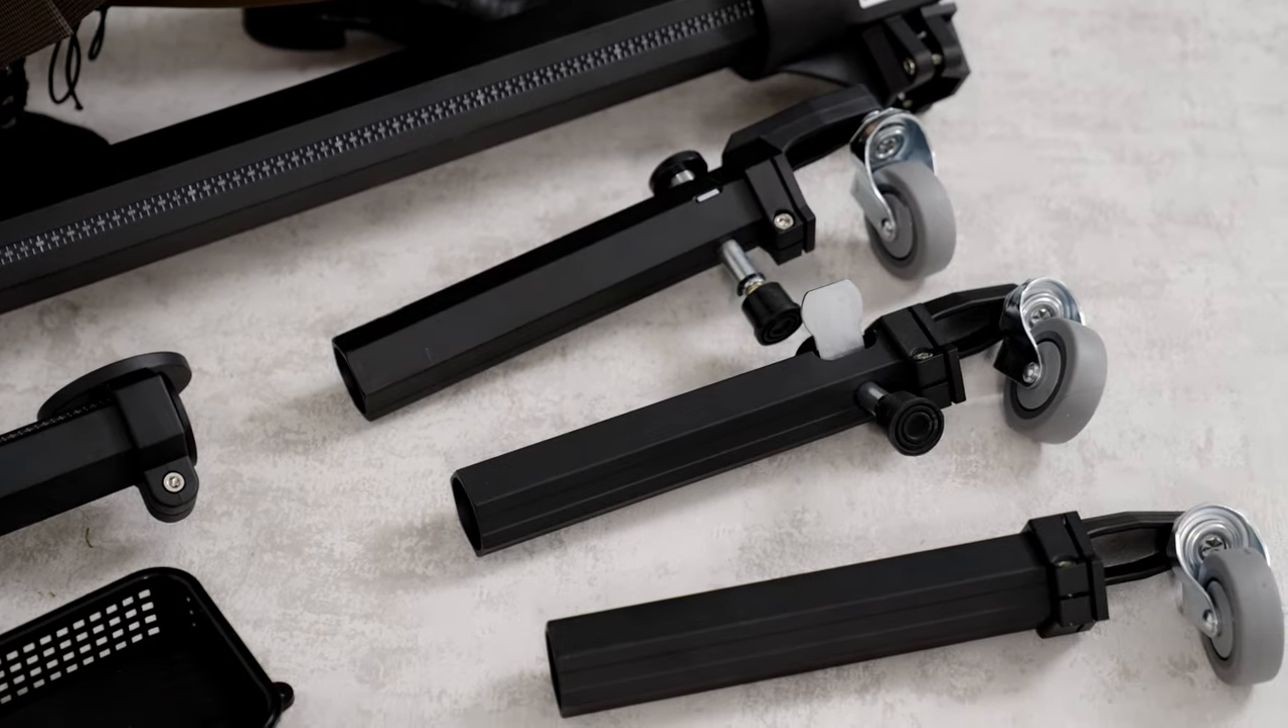So, all three legs have wheels attached to it.